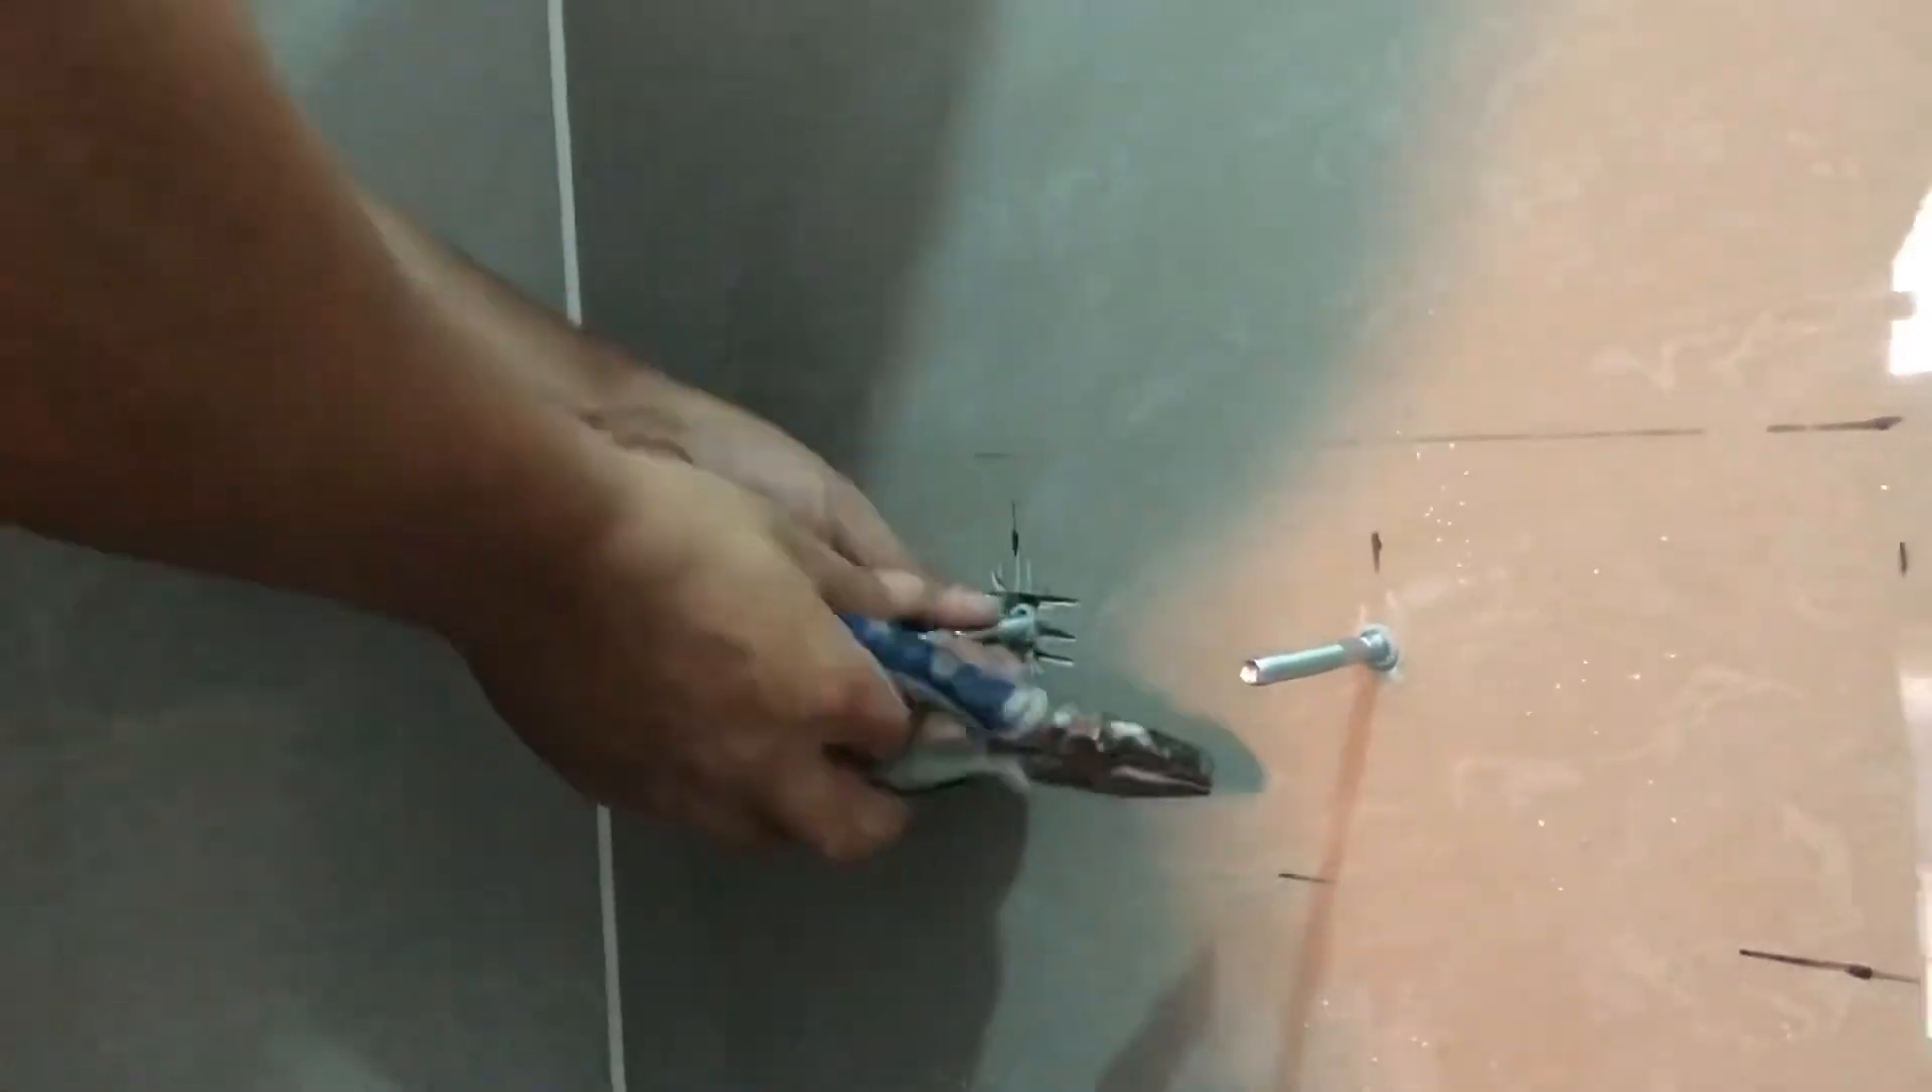Kinabit ko na yung pinaka-screw nya. Yung kasama sa binili kong lavatory.